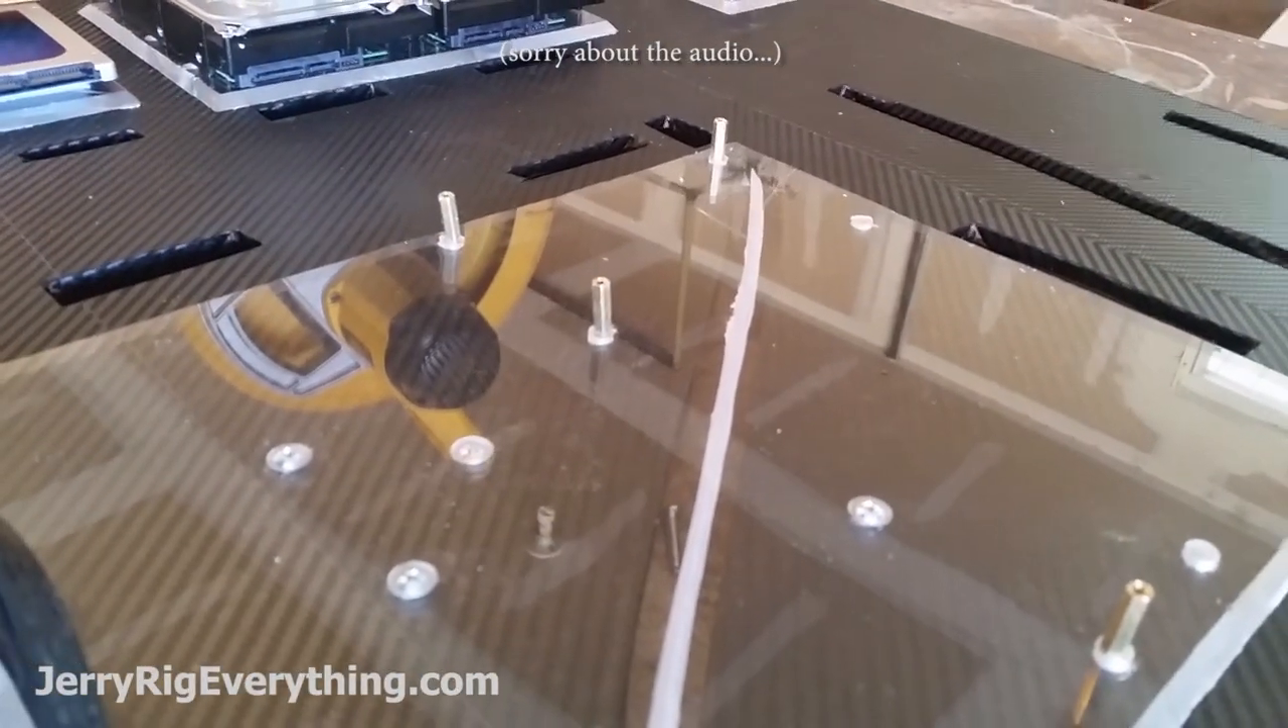You can see I have the one inch standoffs kind of sticking out. Three of them are replaced by just normal screws.